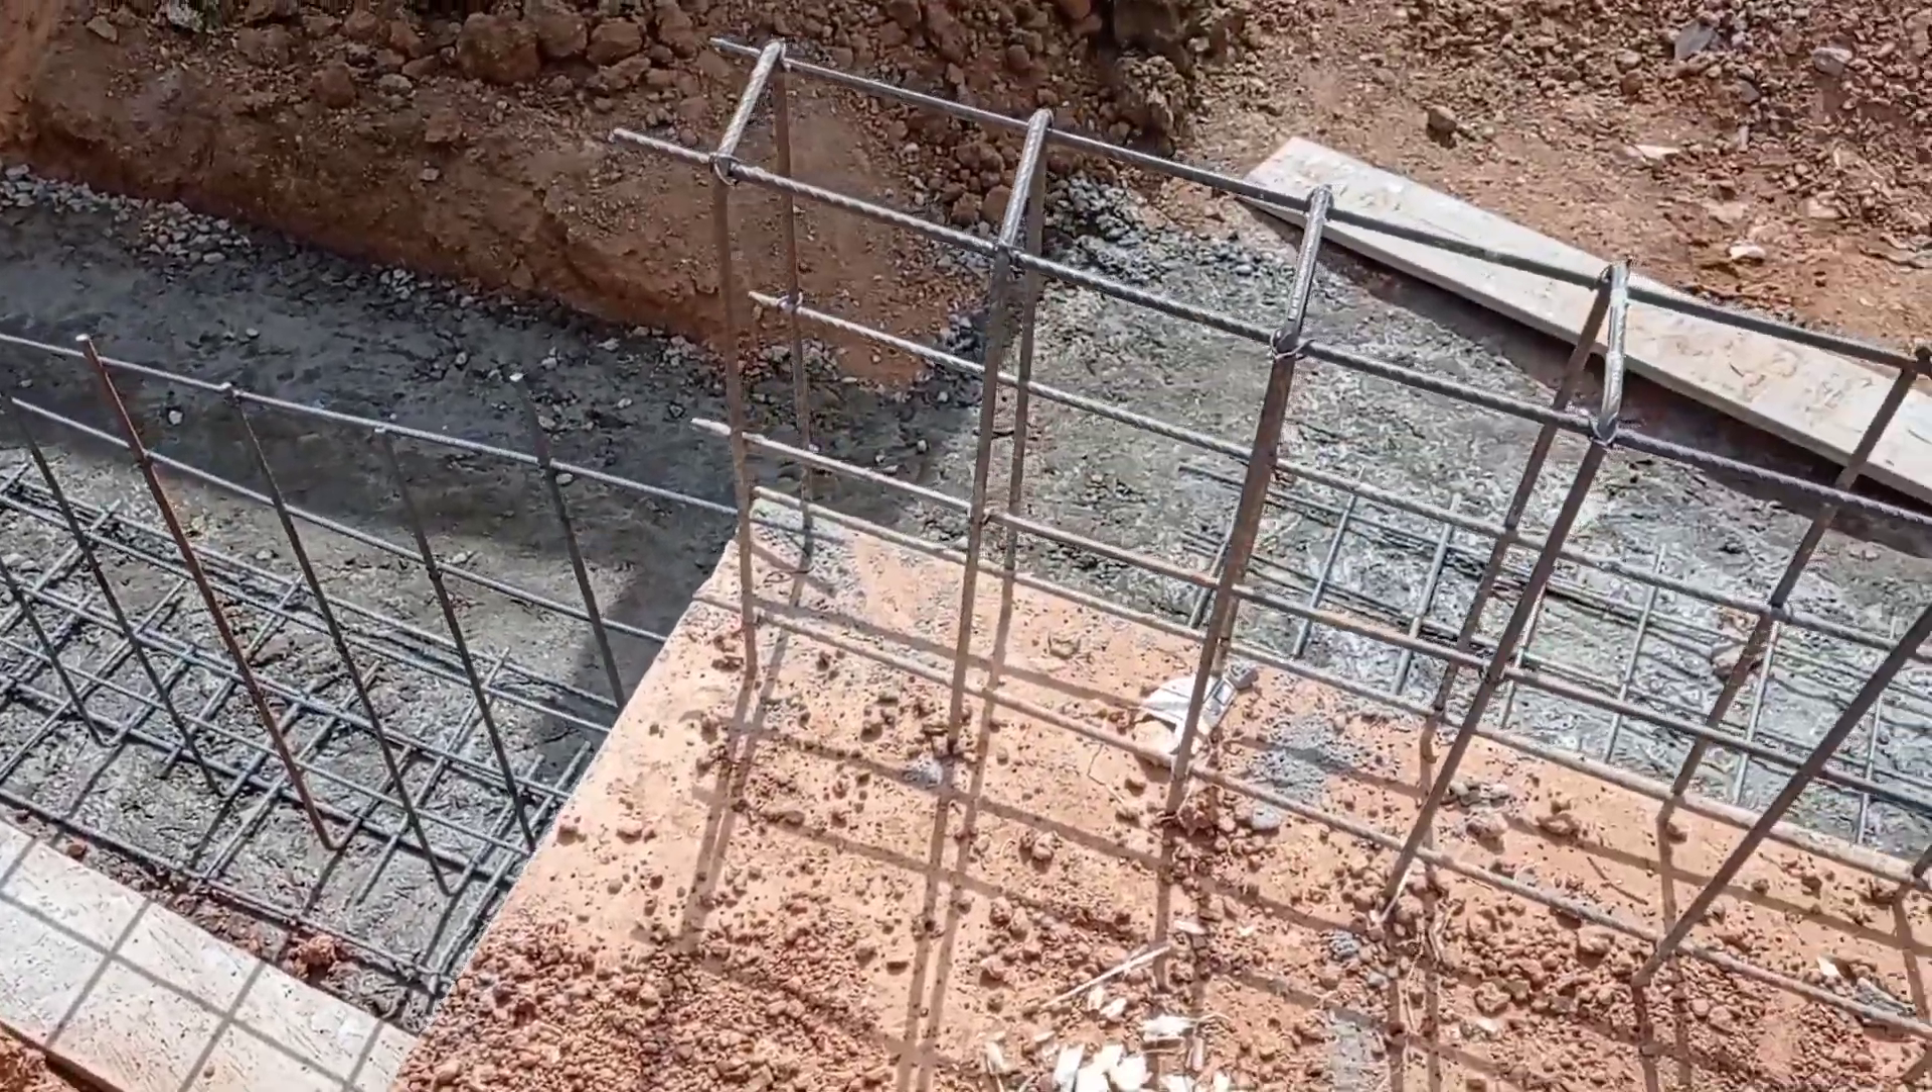Here on the left side you can see that the iron bars have been placed for the wing wall.